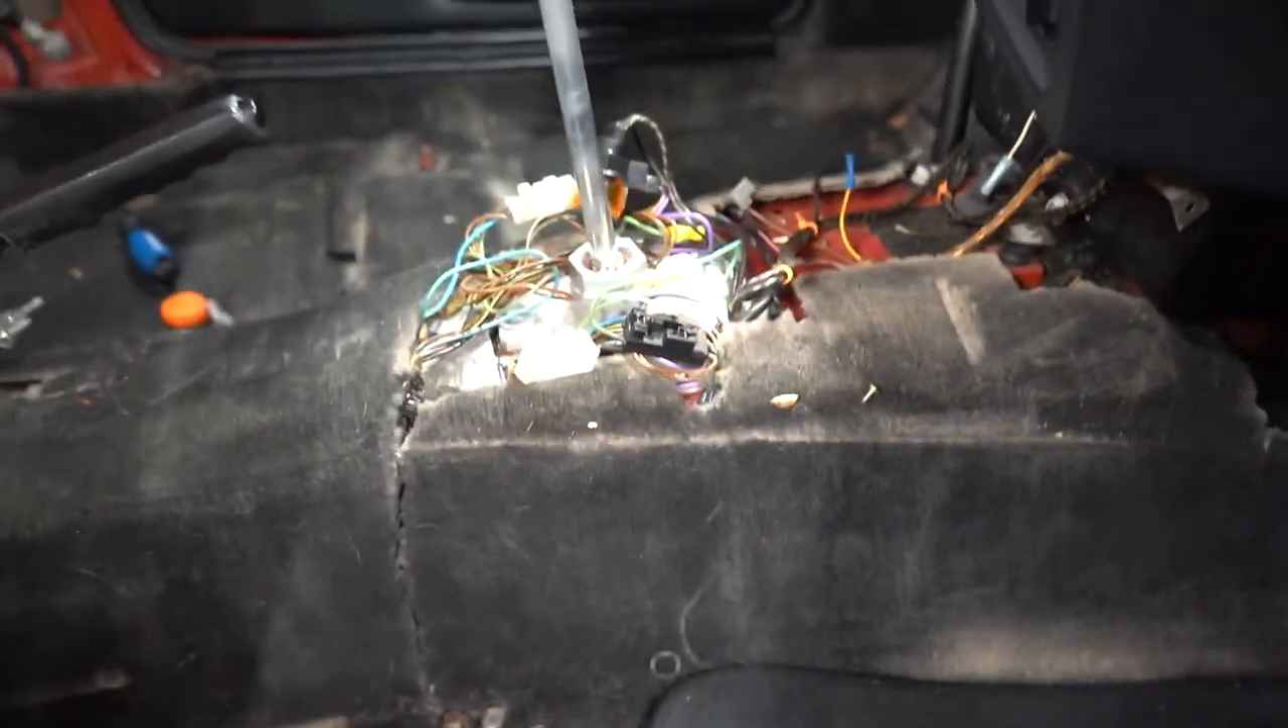See the interior comes apart pretty easy. Center console is out.